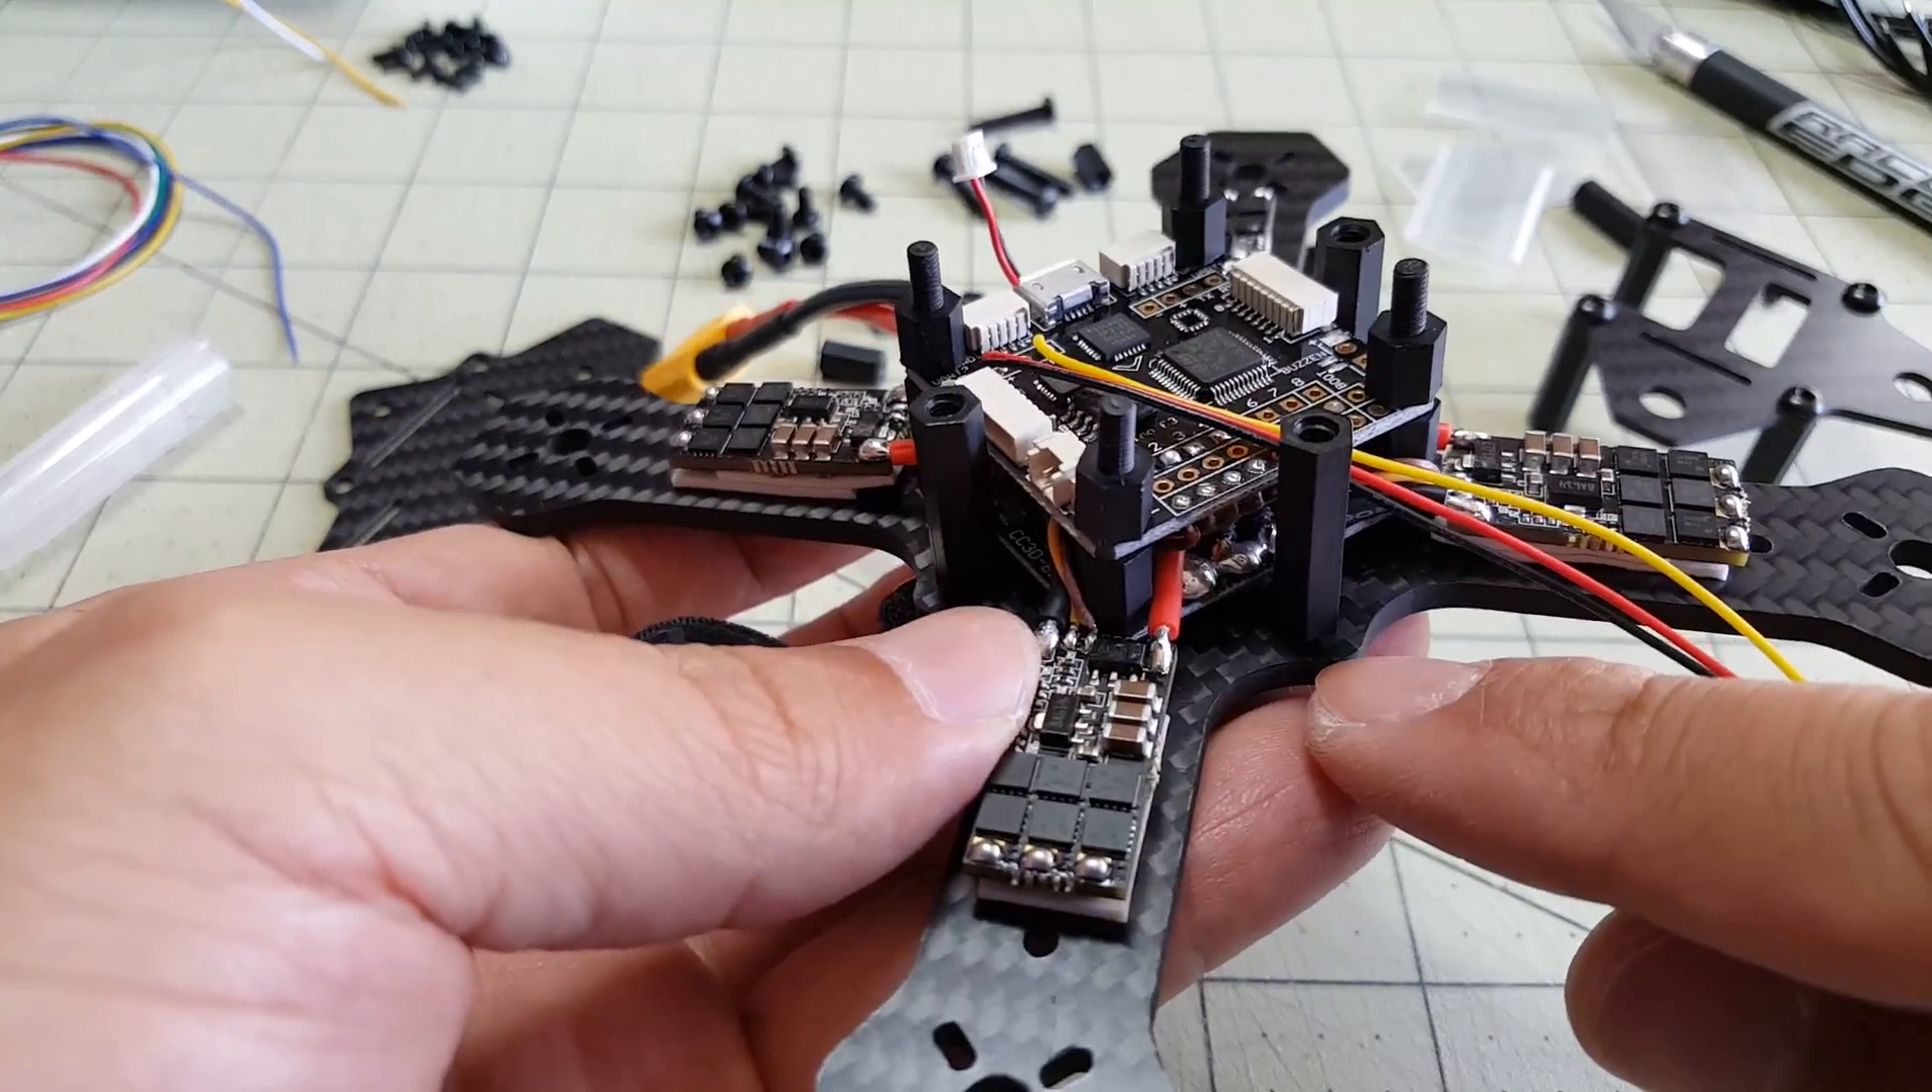Okay guys so I've got my little standoffs here on the four corners of the flight controller and I have these taller standoffs that go down to the main plate.